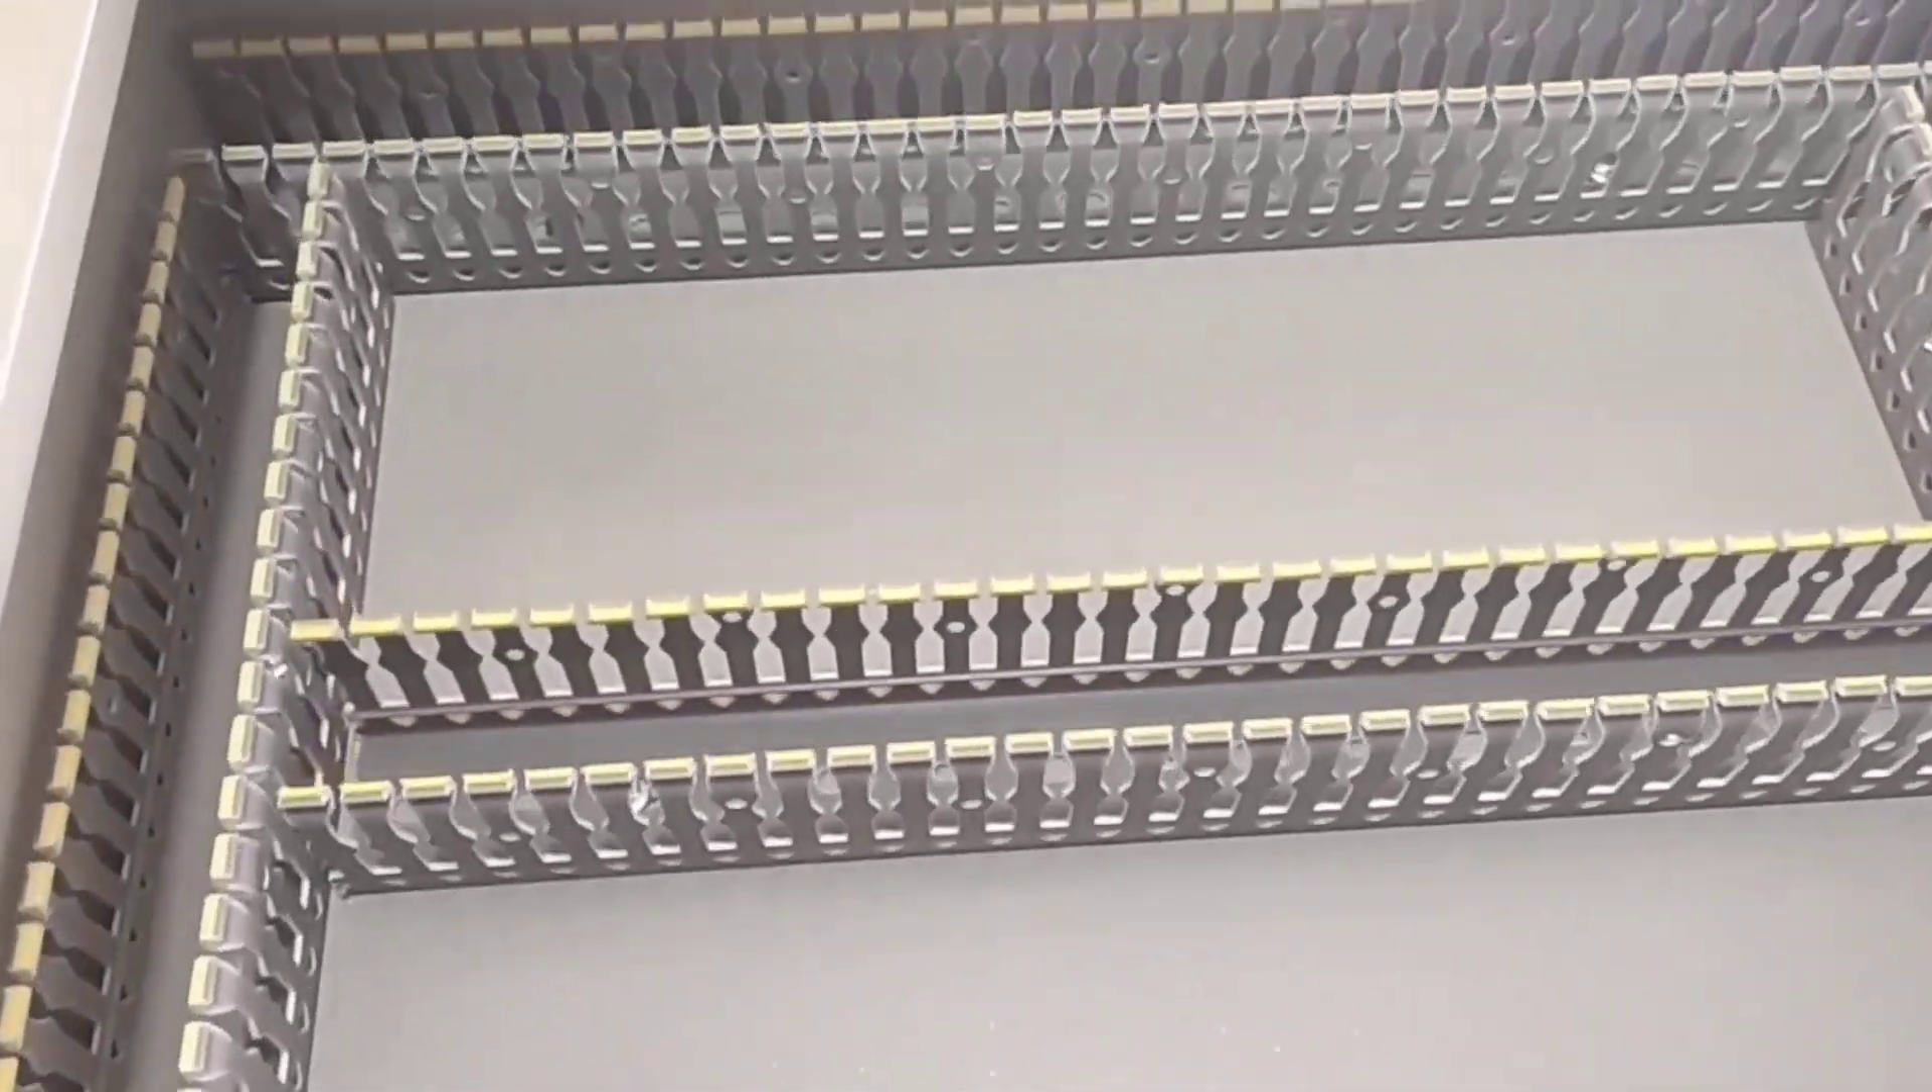The installation of the ducts is finished.